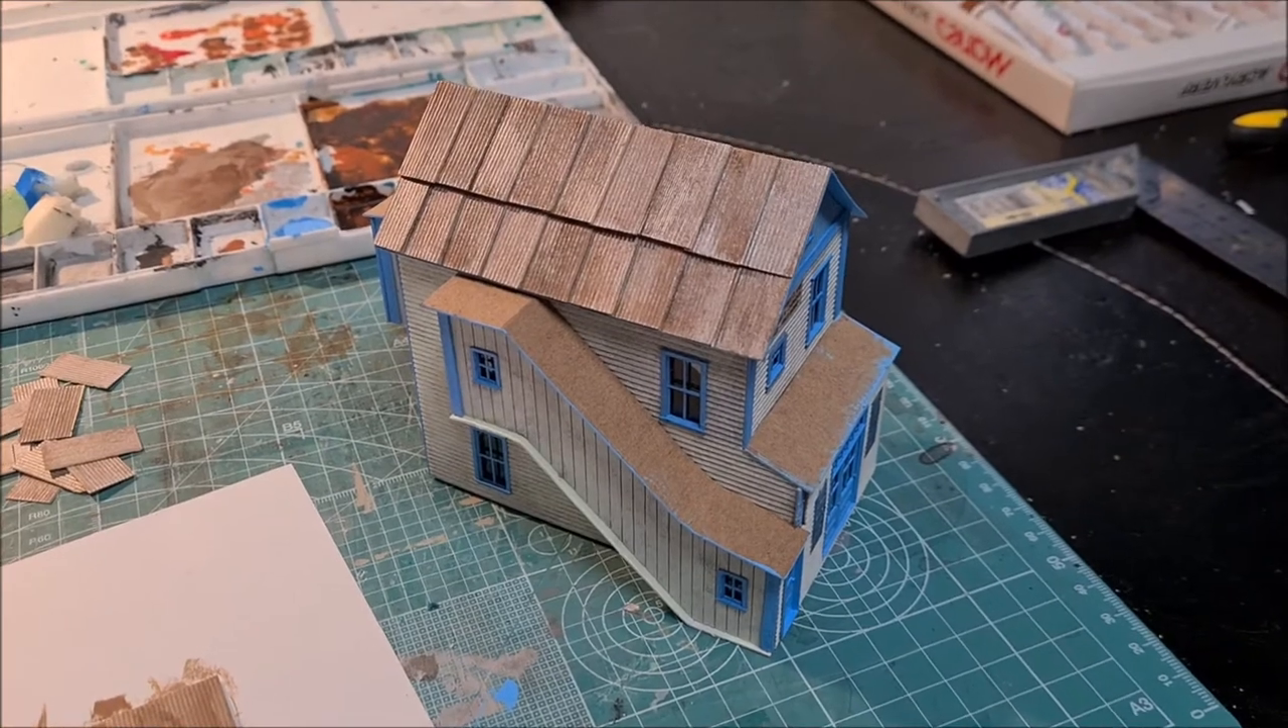So I glued on the corrugated metal on one side of the main roof.